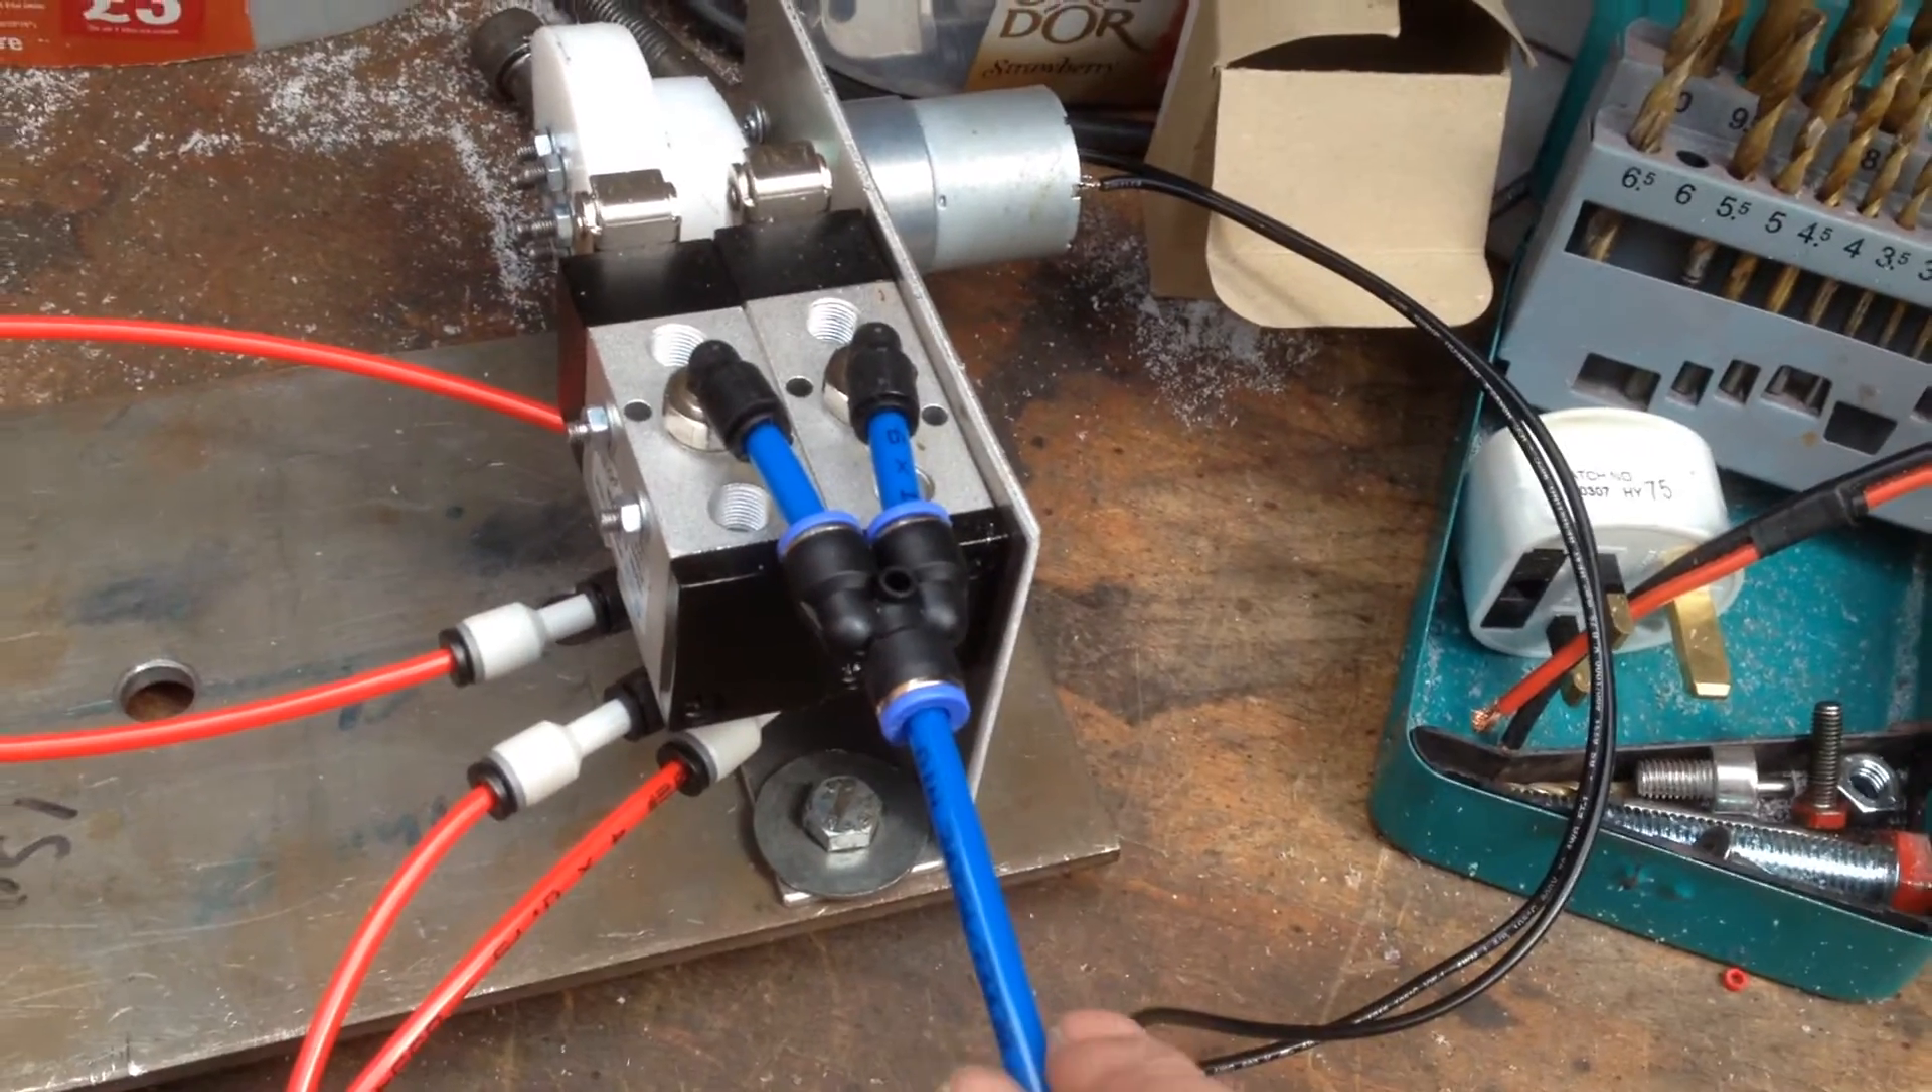Essentially, now I've got four millimetre, the red four millimetre pipe leading out and it's fed by the blue six millimetre pipe.